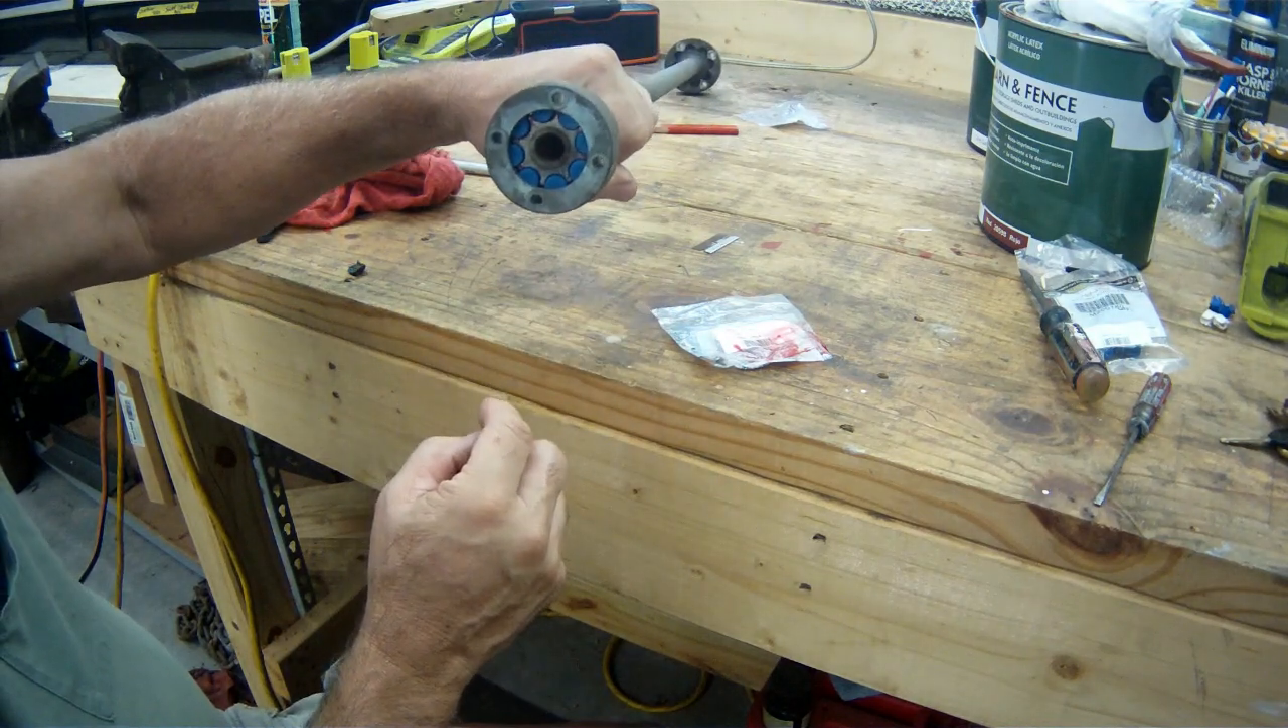There's your new drive barrels that are installed.